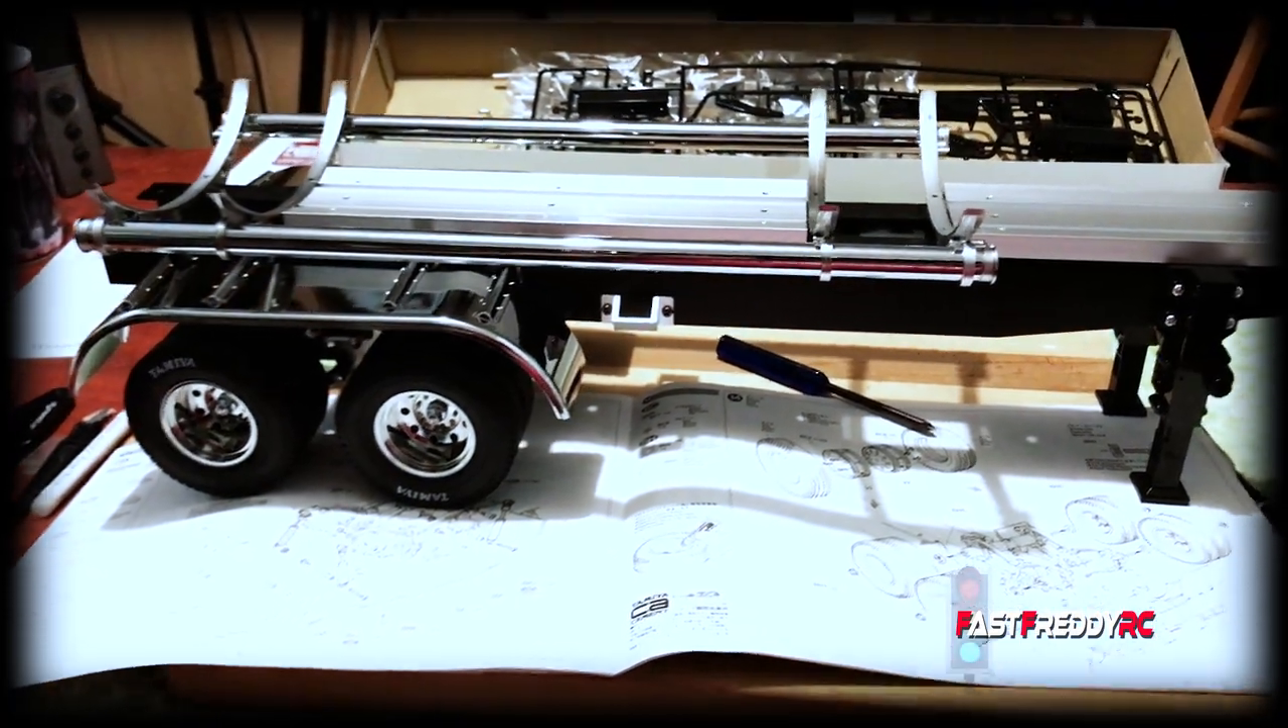Step 14, installing the wheels. And there we have it on the trailer.